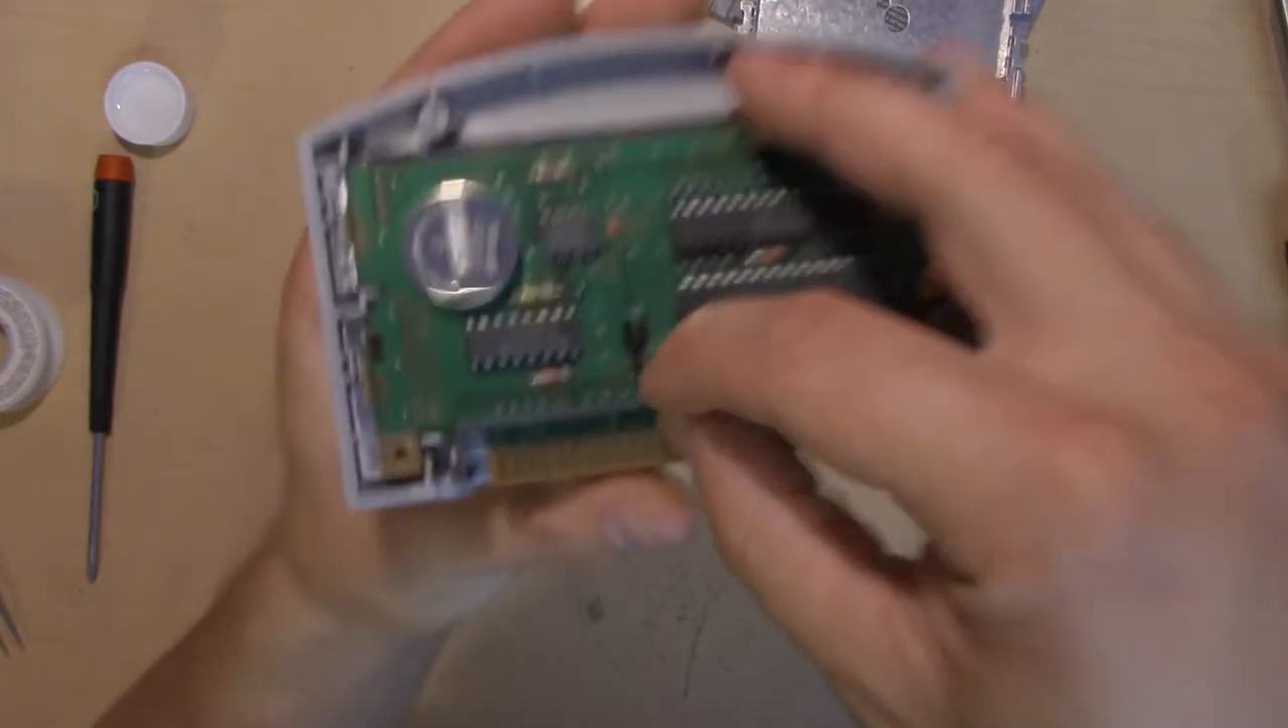Right and remove the metal shell and there's the battery.